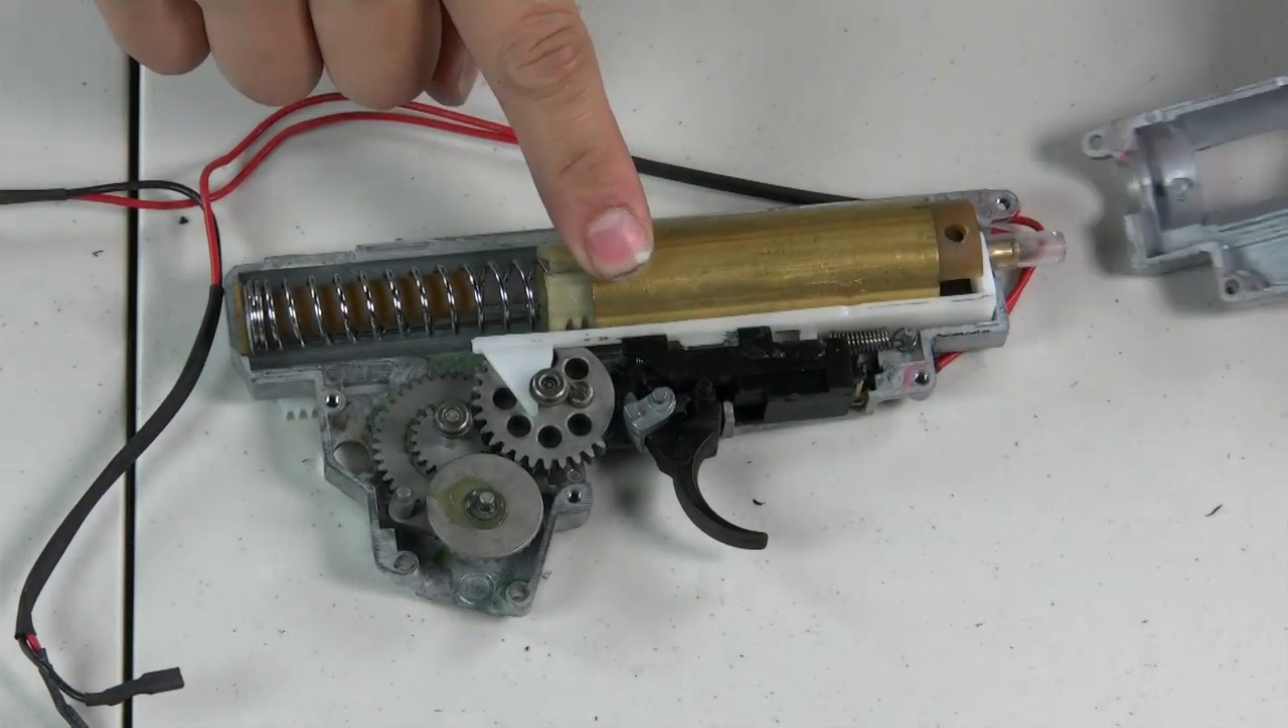And your gearbox should be opened up.